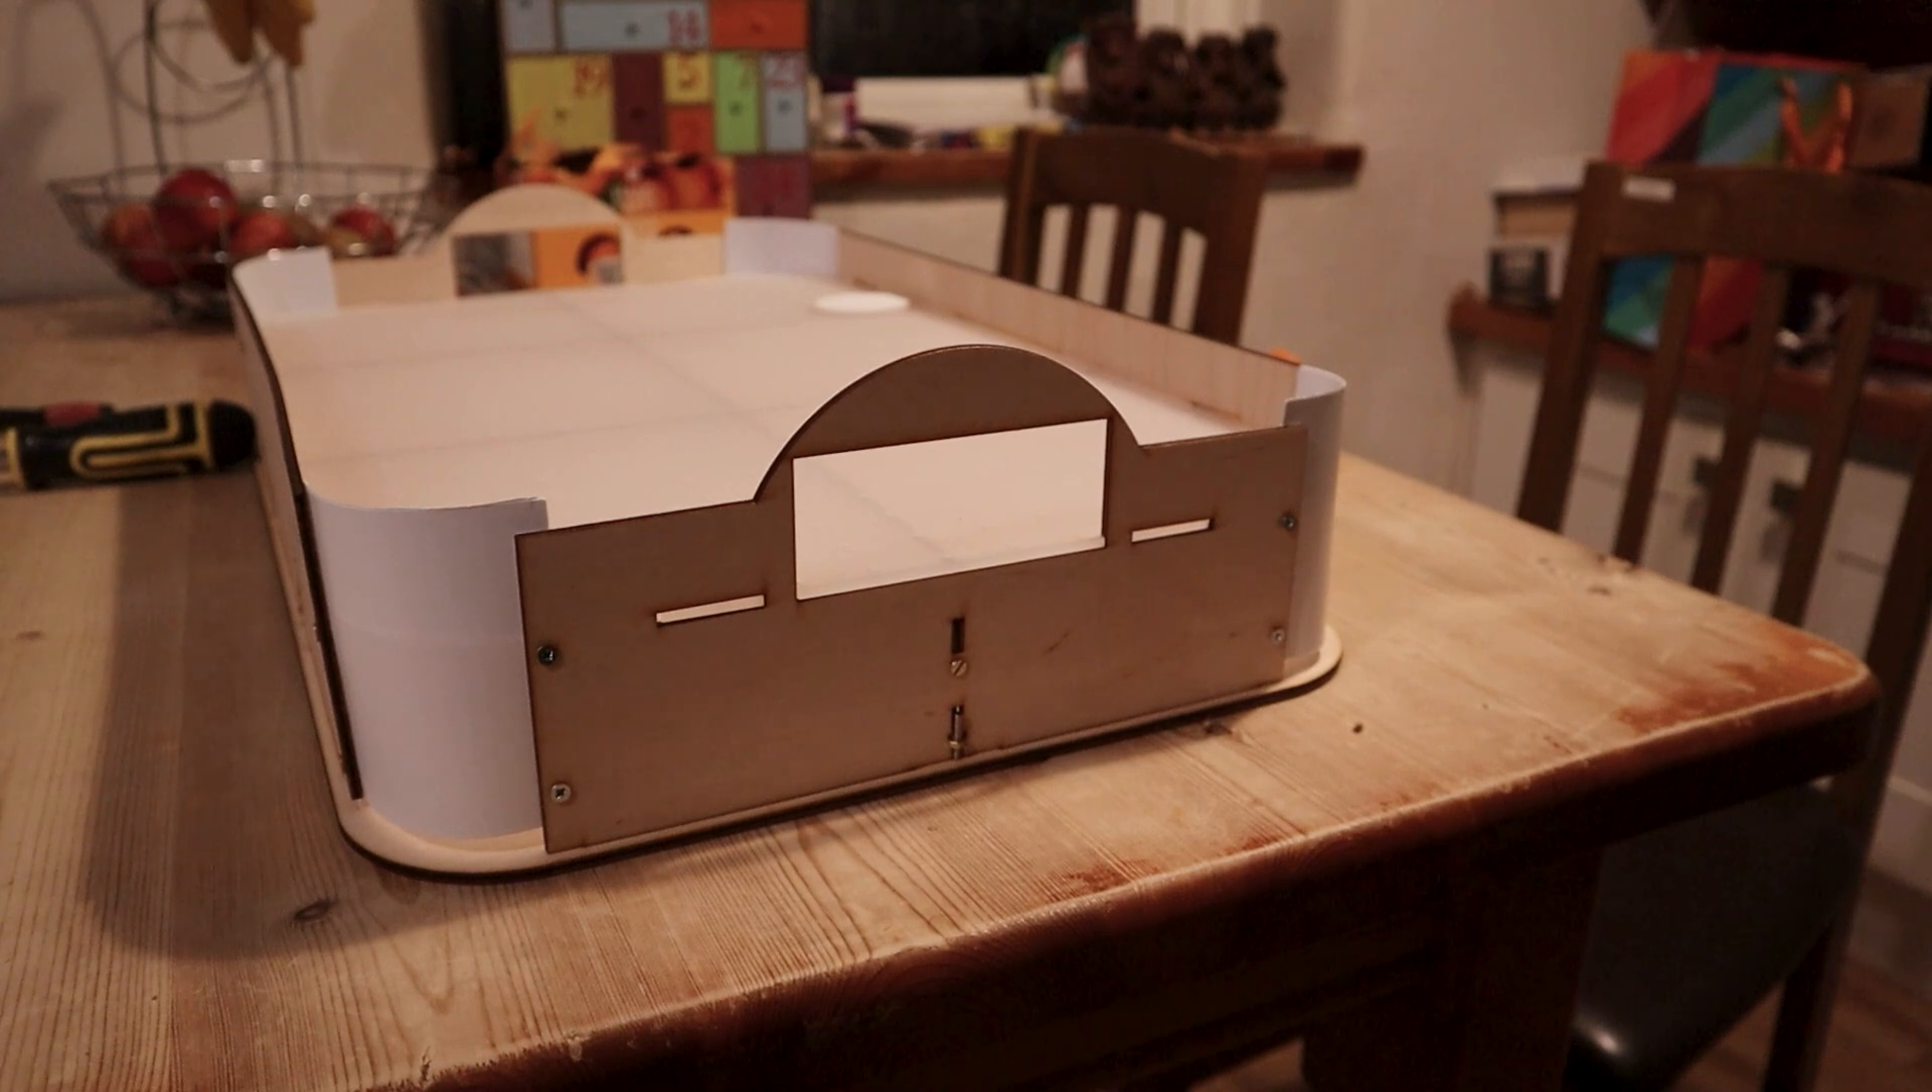Here's the box assembled with all the screws.